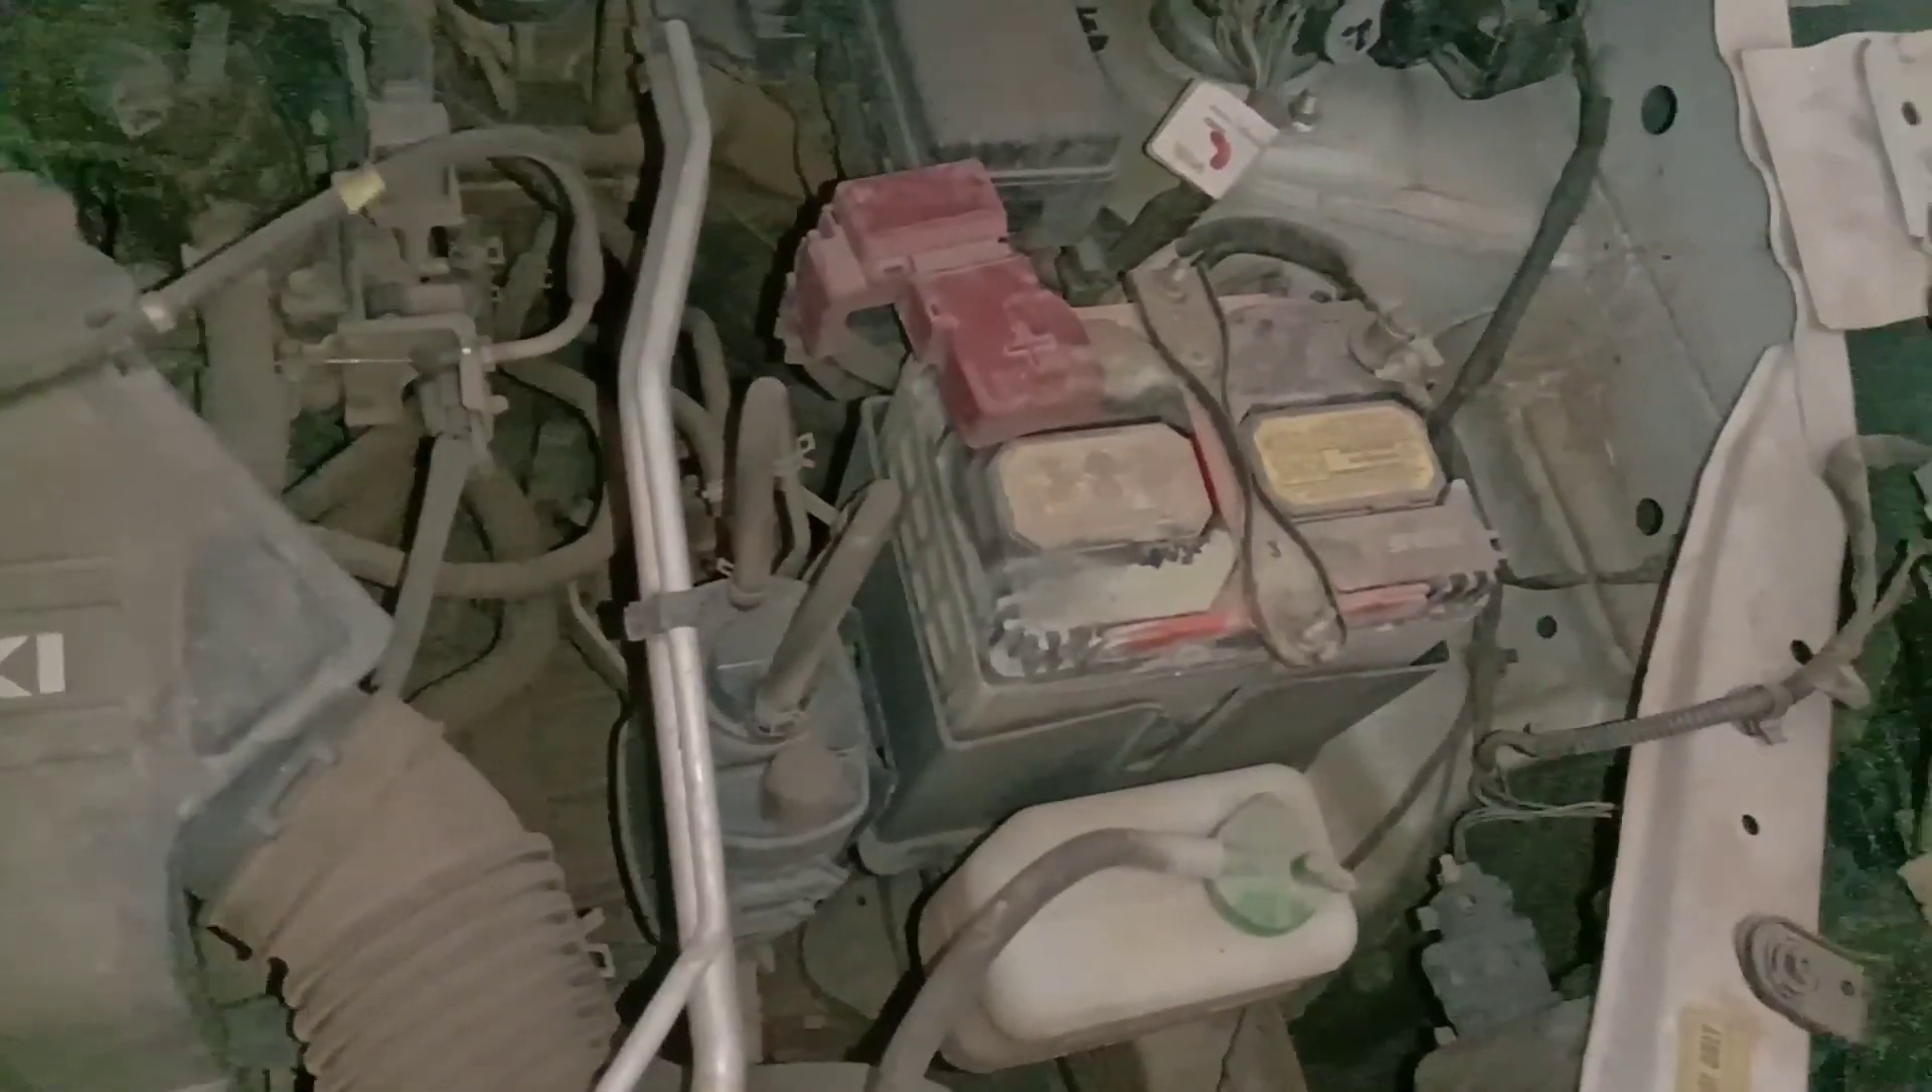सामने से बैटरी ट्रे और बैटरी लगाके कंपलेट कर लिए हैं।